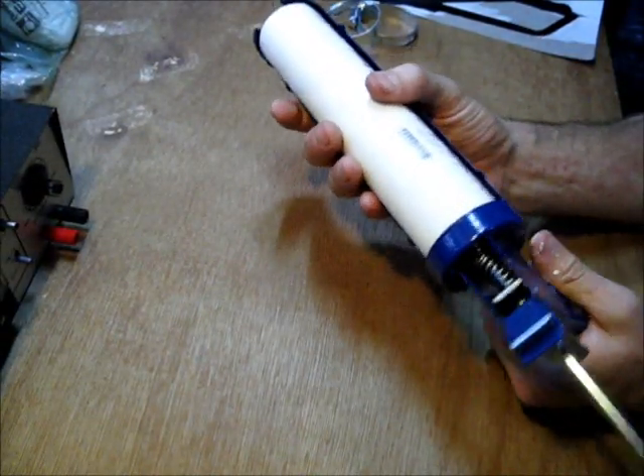It's crudely cut, but here we have perfectly fitting, a nice fitting tube for the caulk gun.